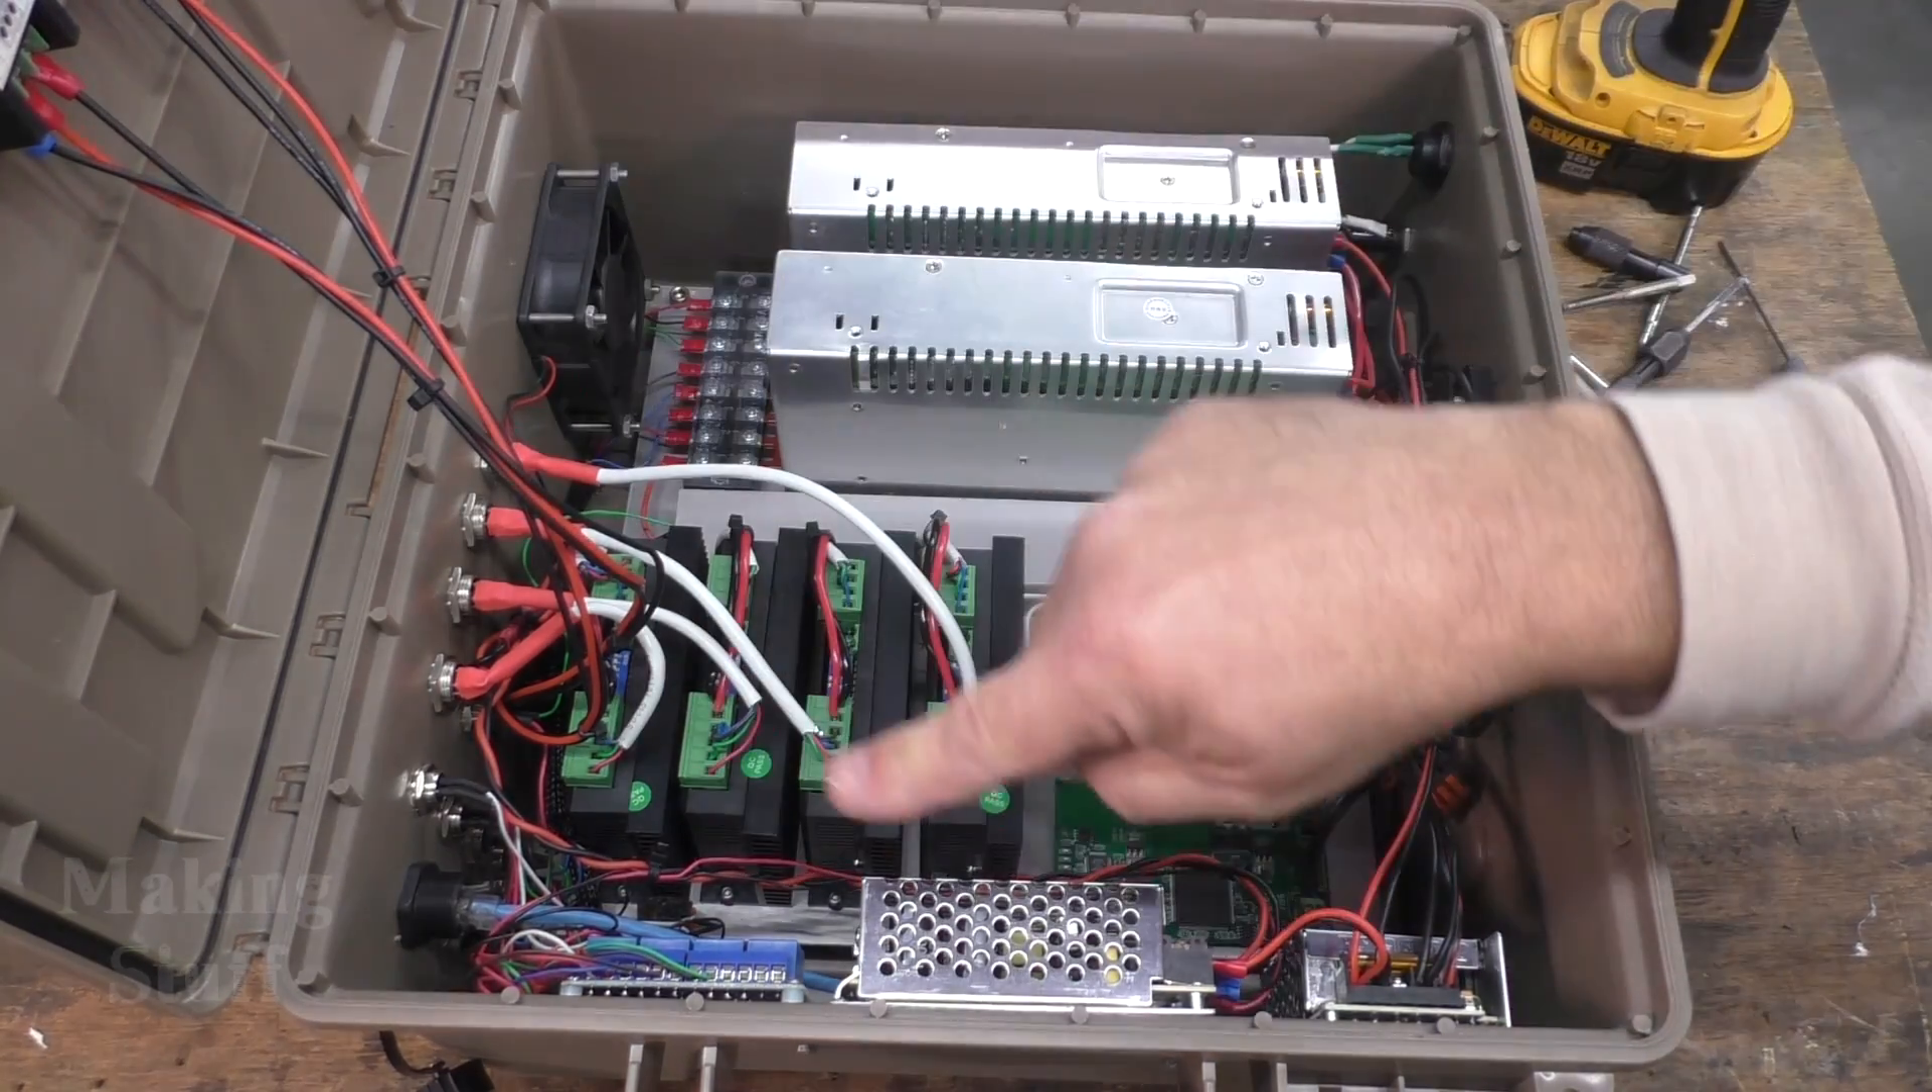Well the fan has been added it is right here and i've also added this 12 volt power supply to power the fan.